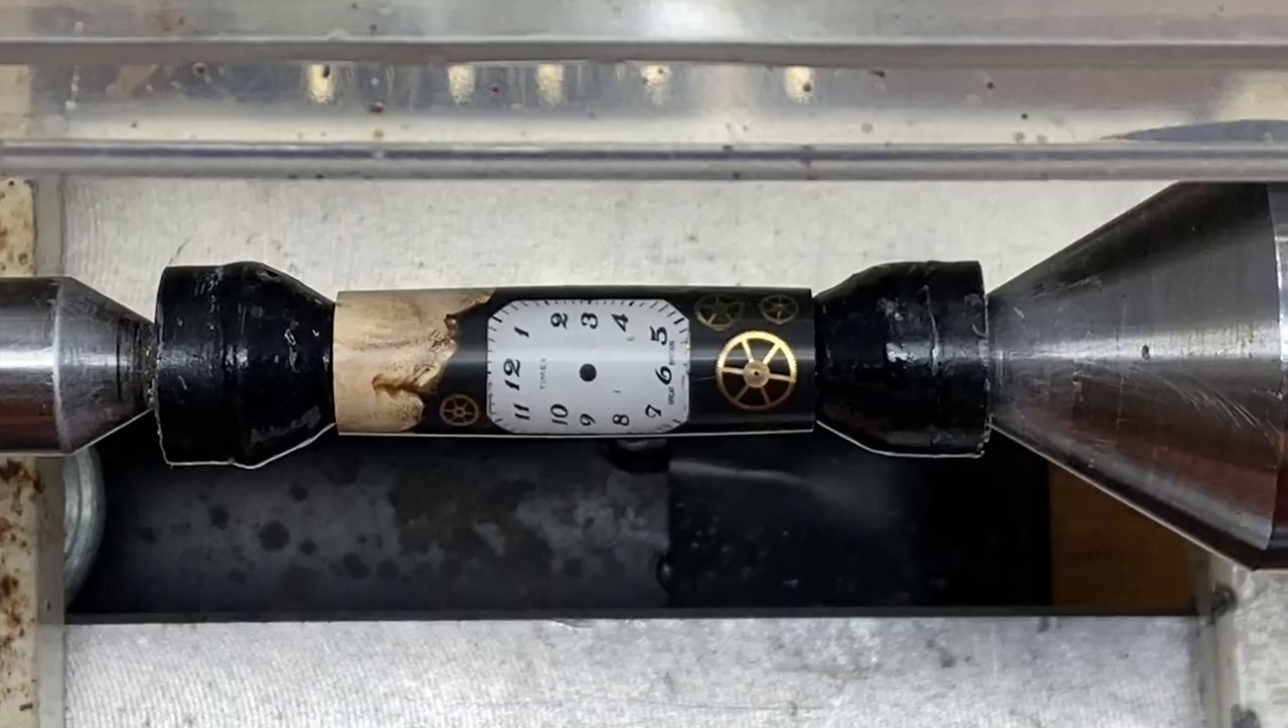Got the blank mounted between my nonstick bushings.